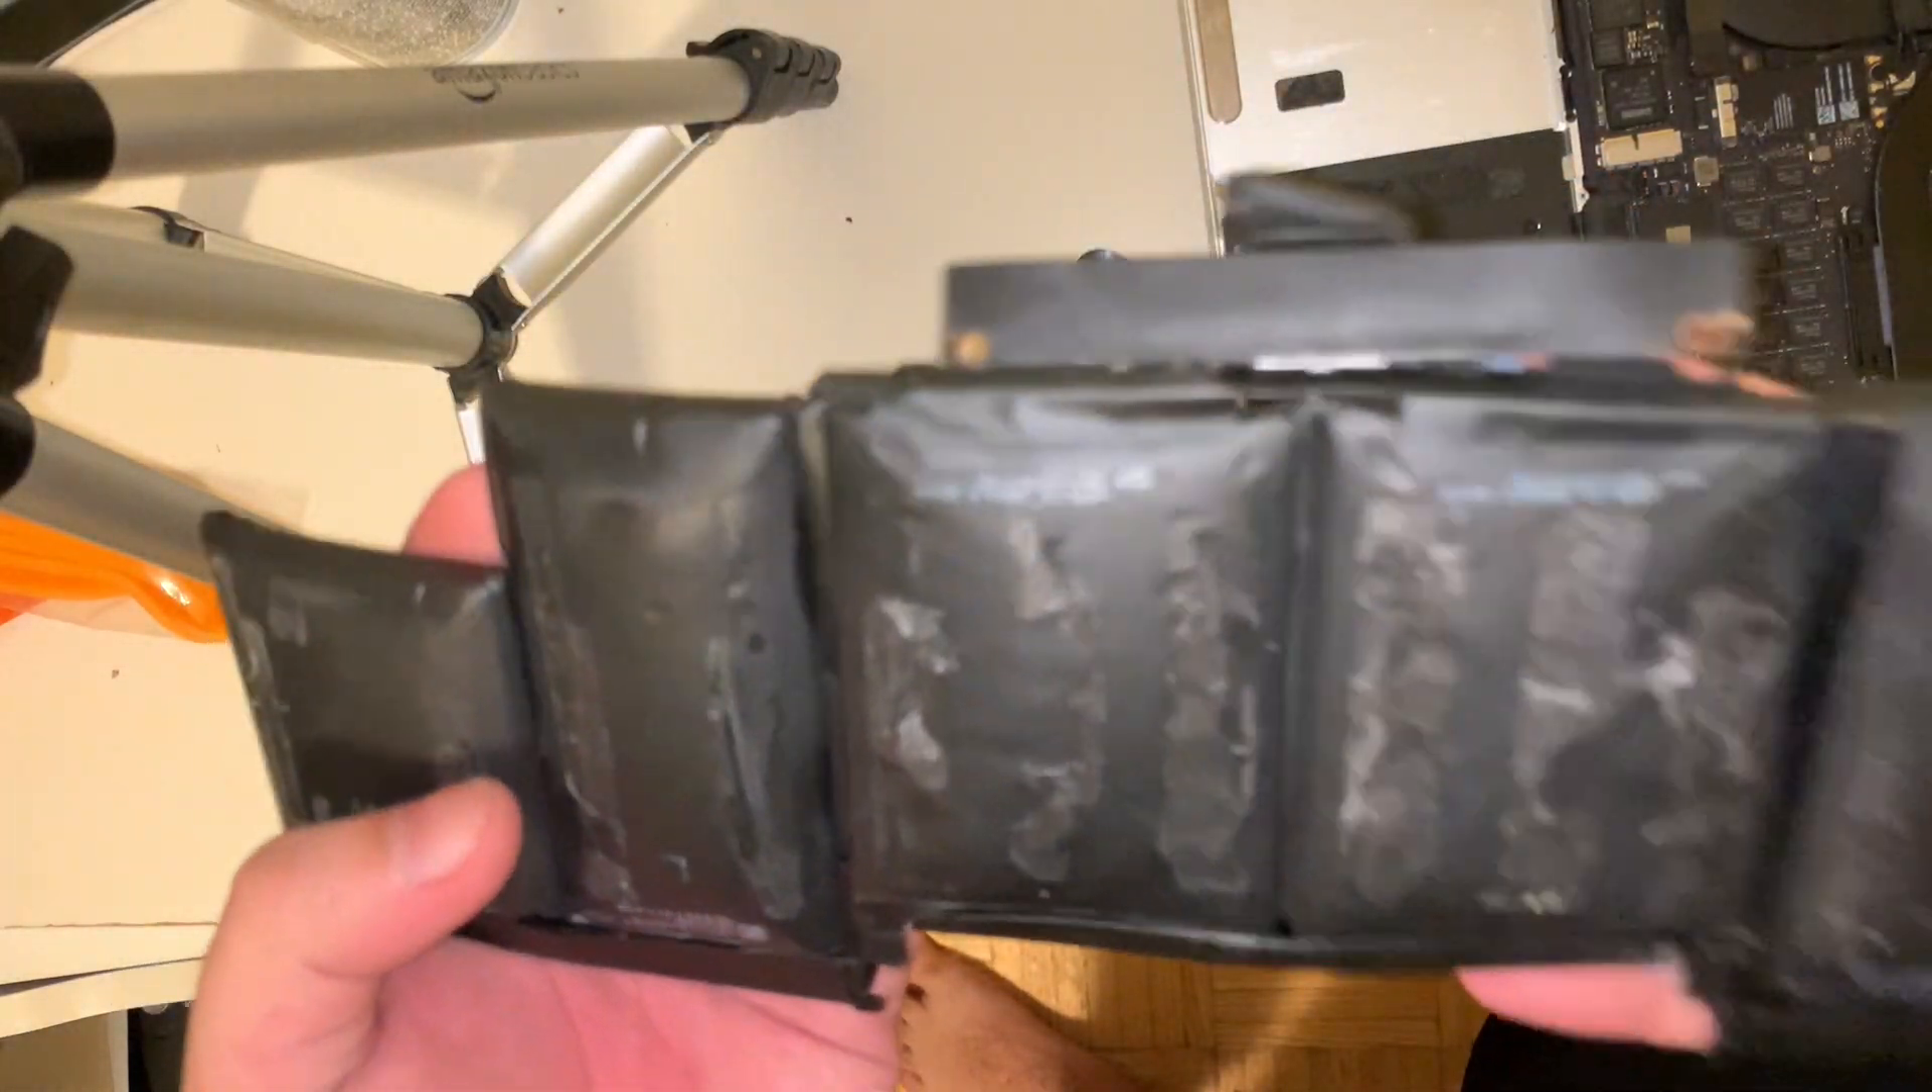After approximately 40 minutes of scraping I was able to remove the battery.